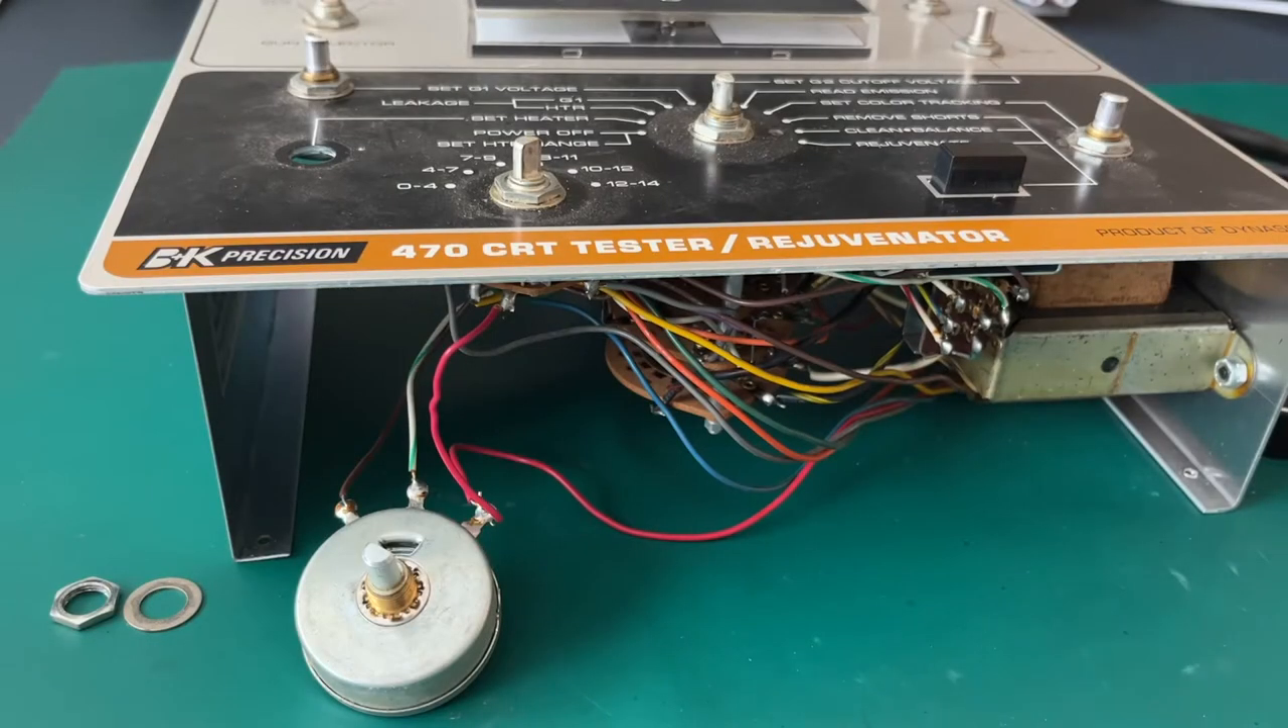Okay so i've got the potentiometer out now and i've just gently pulled it away from the board so it's clearer to the camera.